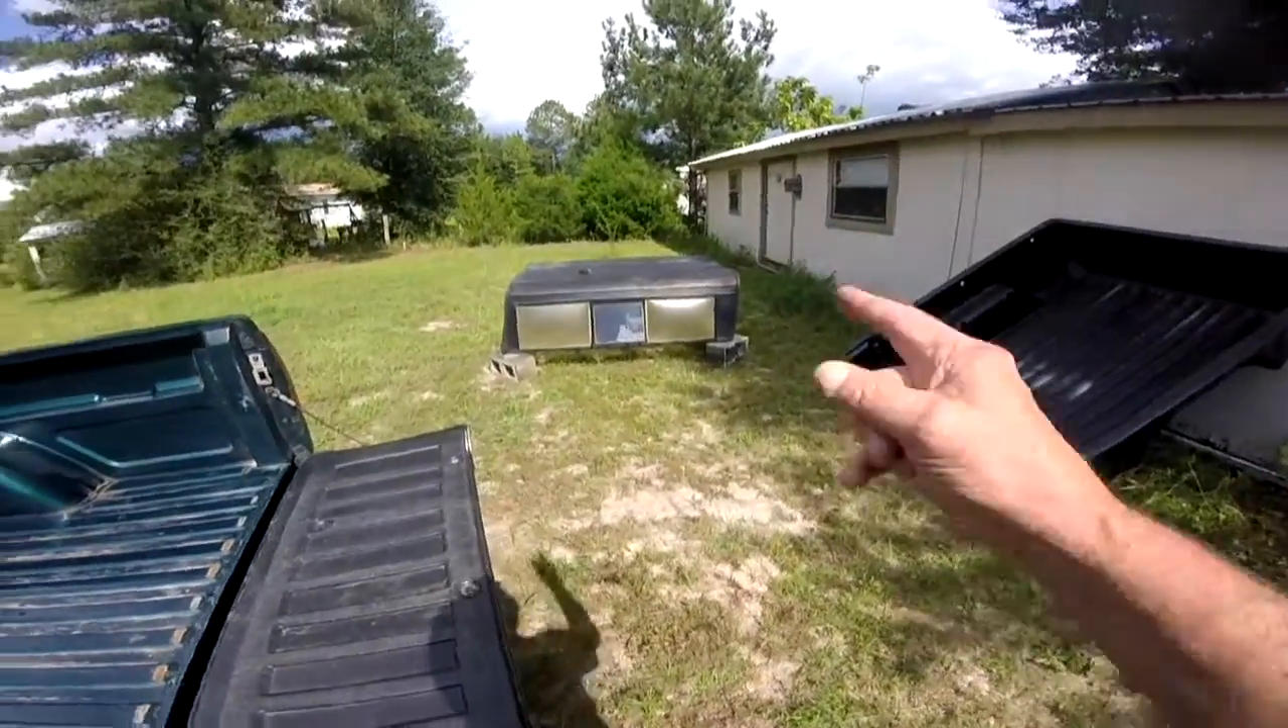I'm not going to put the shell back on right now because I really want a different shell than that.